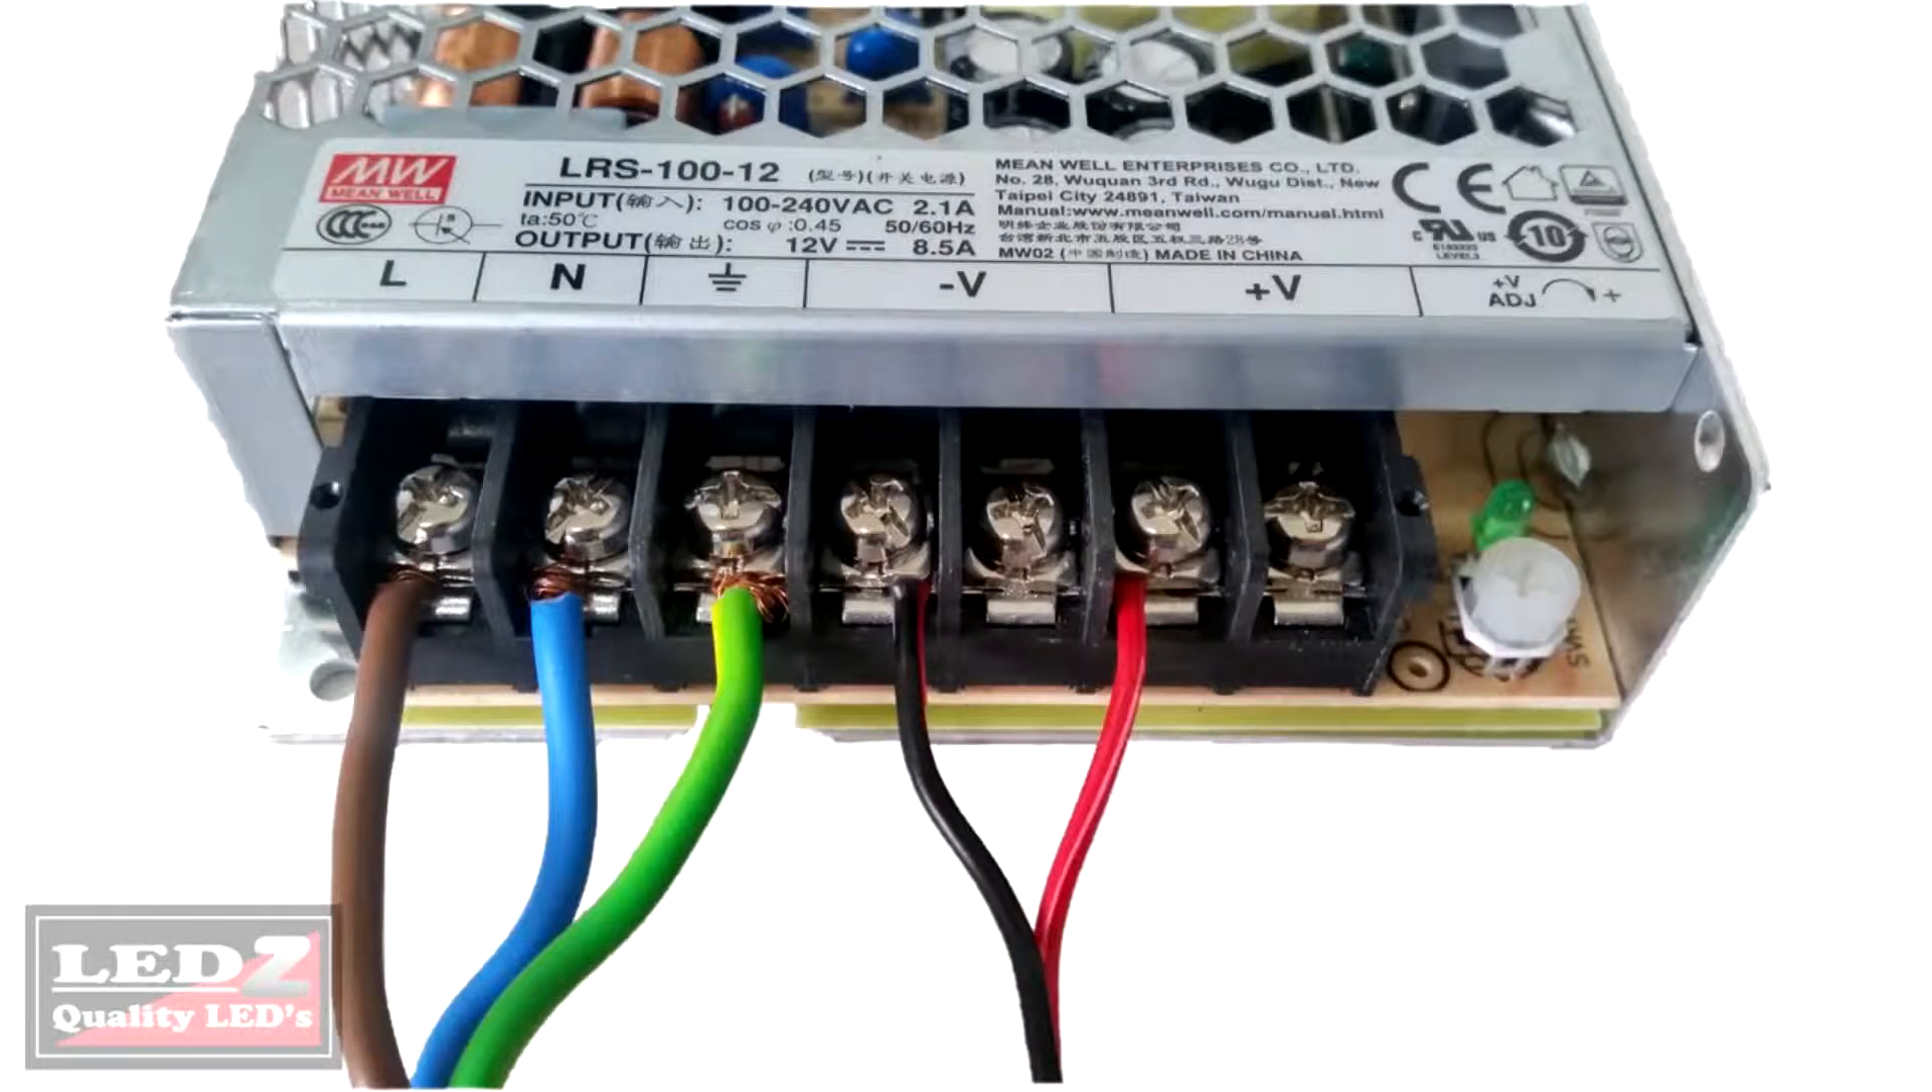In this diagram that you'll see here is where everything has been wired up where you can clearly see the live, the neutral, the earth as well as the V negative and V positive.